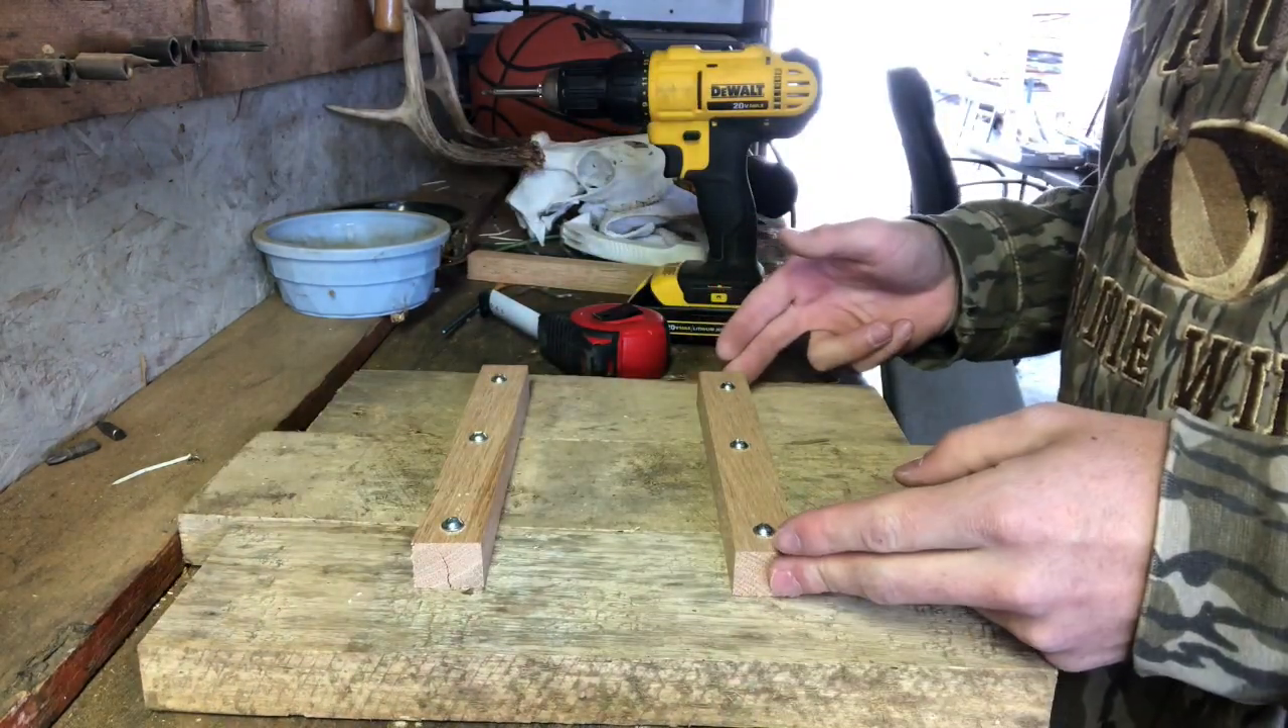All right now I've got all six of our screws in.